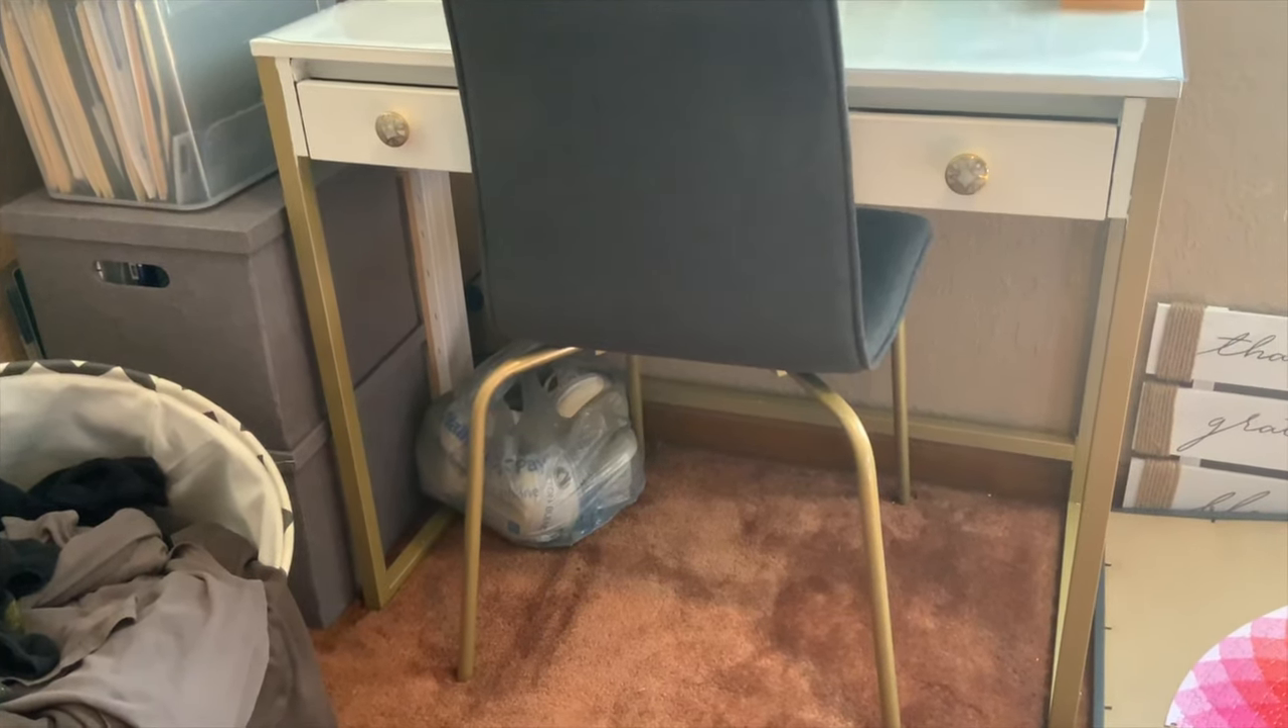As you can see, I put the other two vintage knobs on the desk. And I also painted the legs of the desk there and the chair.